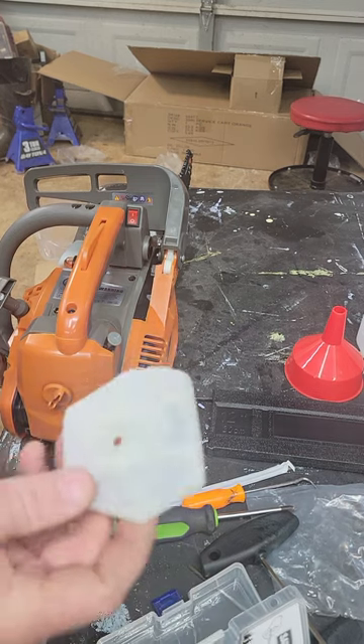I didn't put the filter back on.